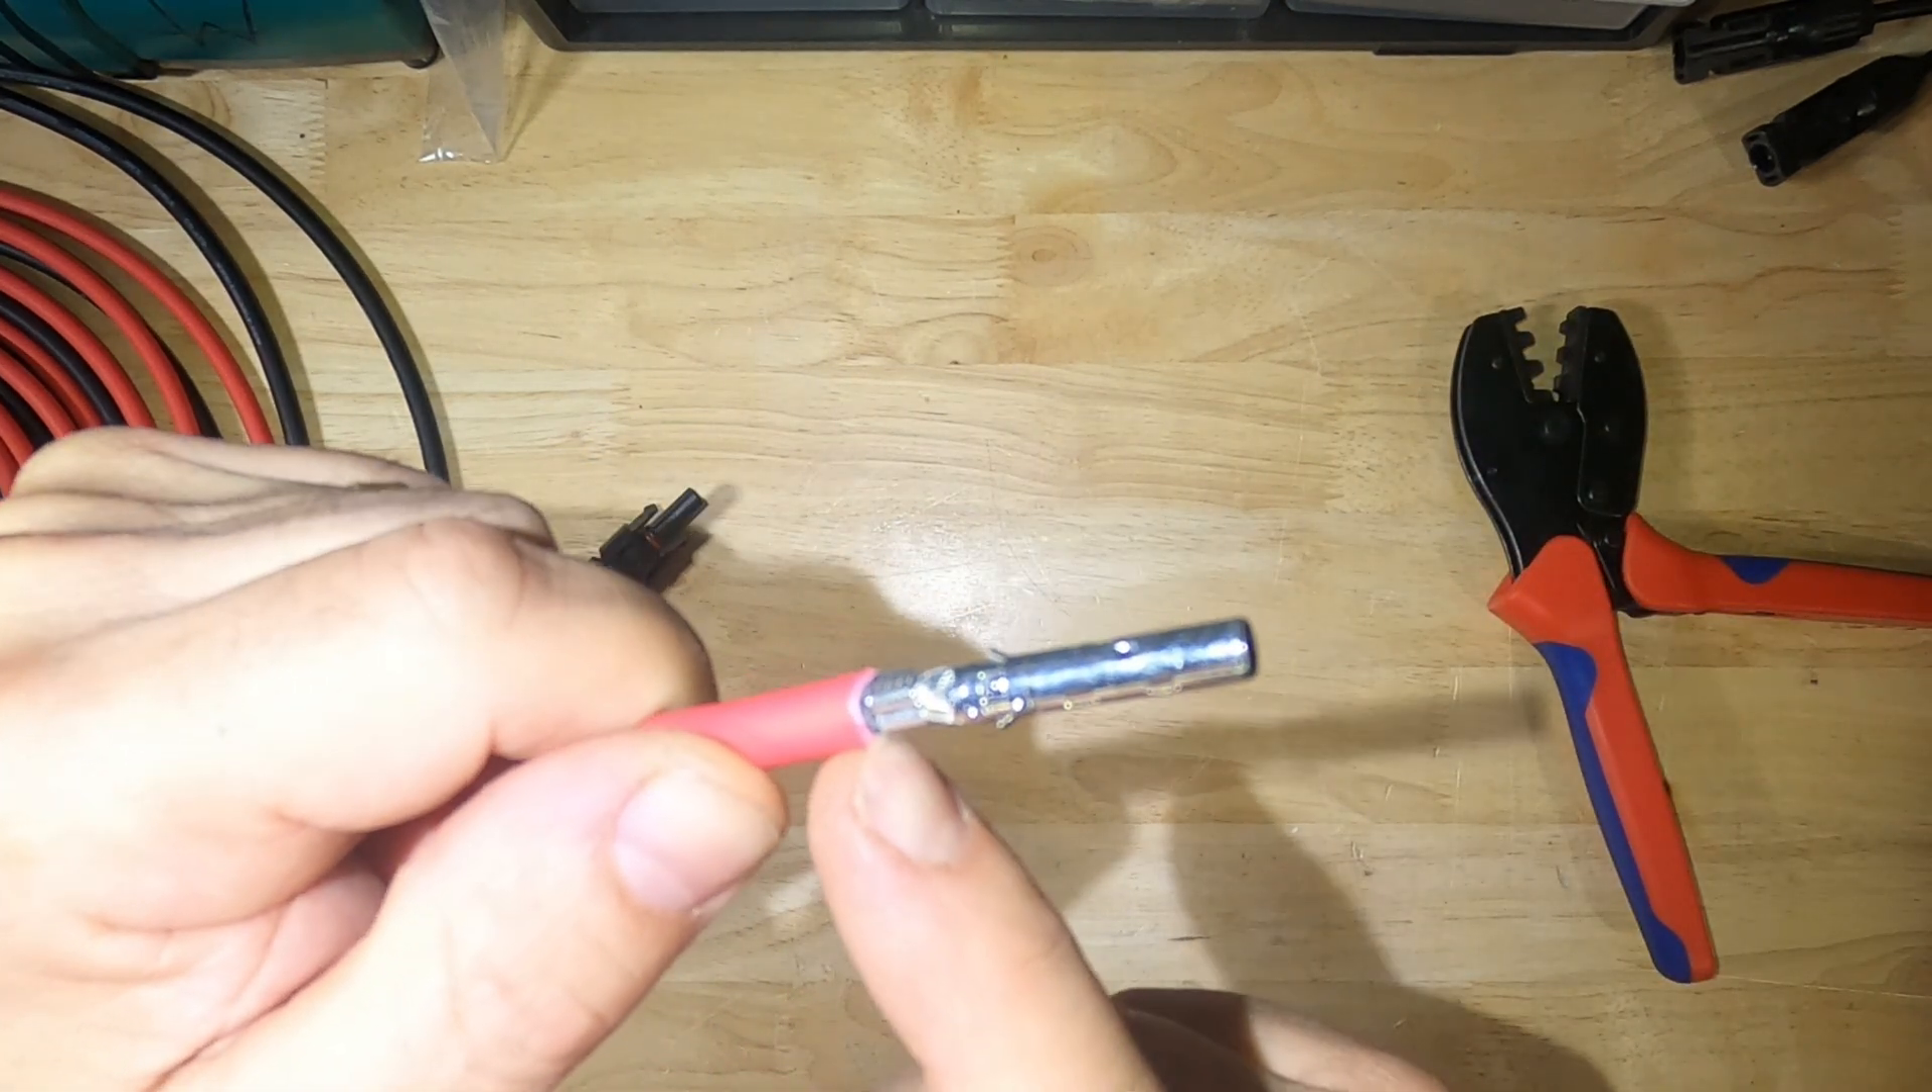That's perfect because the insulation is all the way against the ferrule. And the tabs are folded over perfectly.